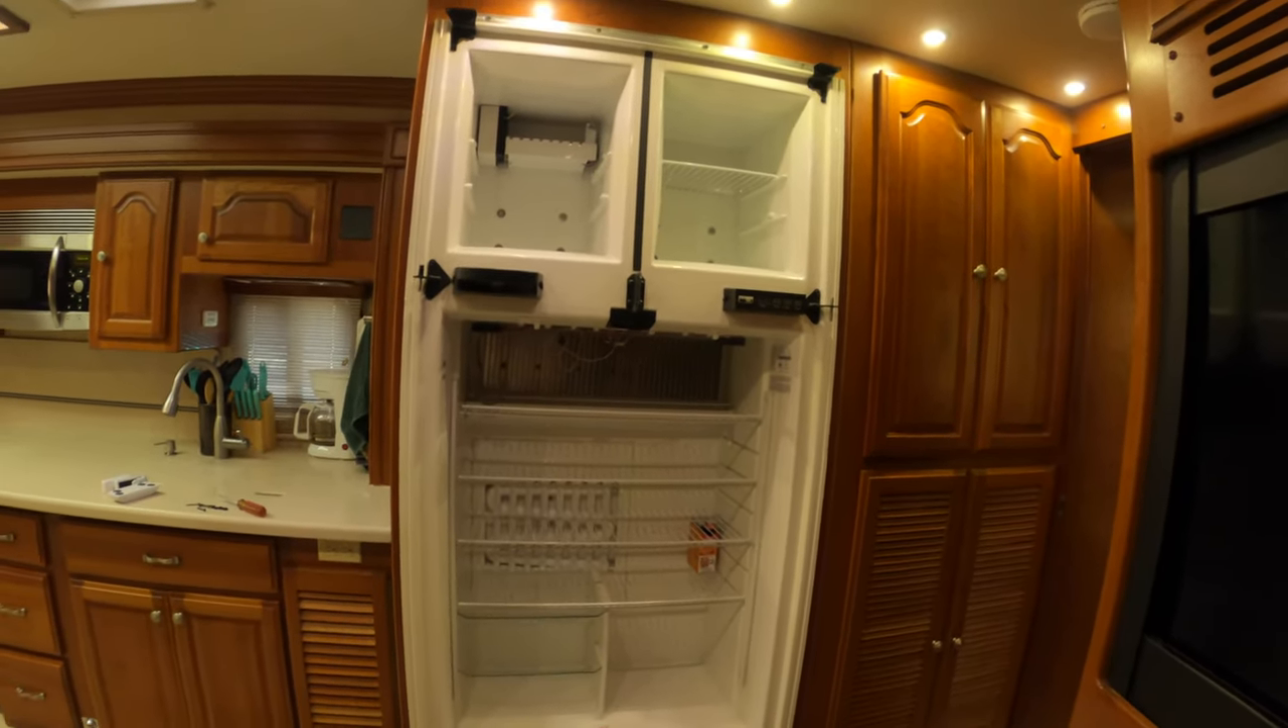Okay, so there's all four doors off.